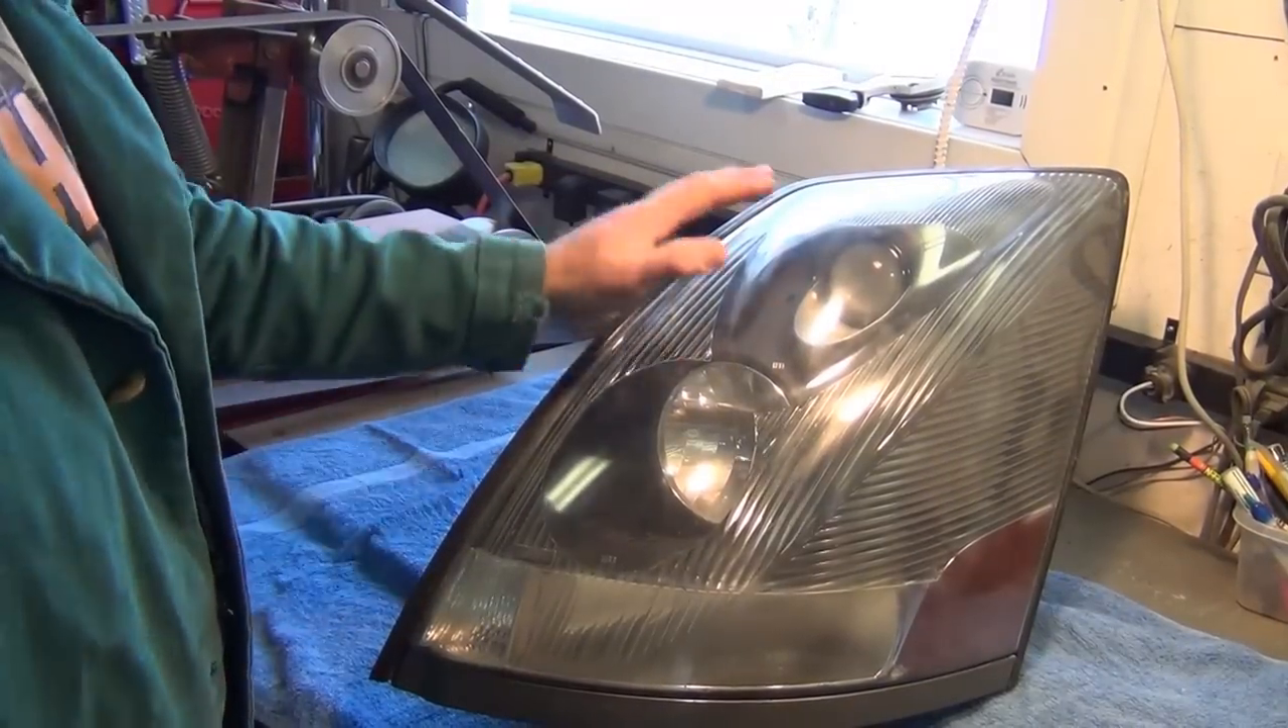On the back of my workbench, we've got our driver's side lens removed from the truck.